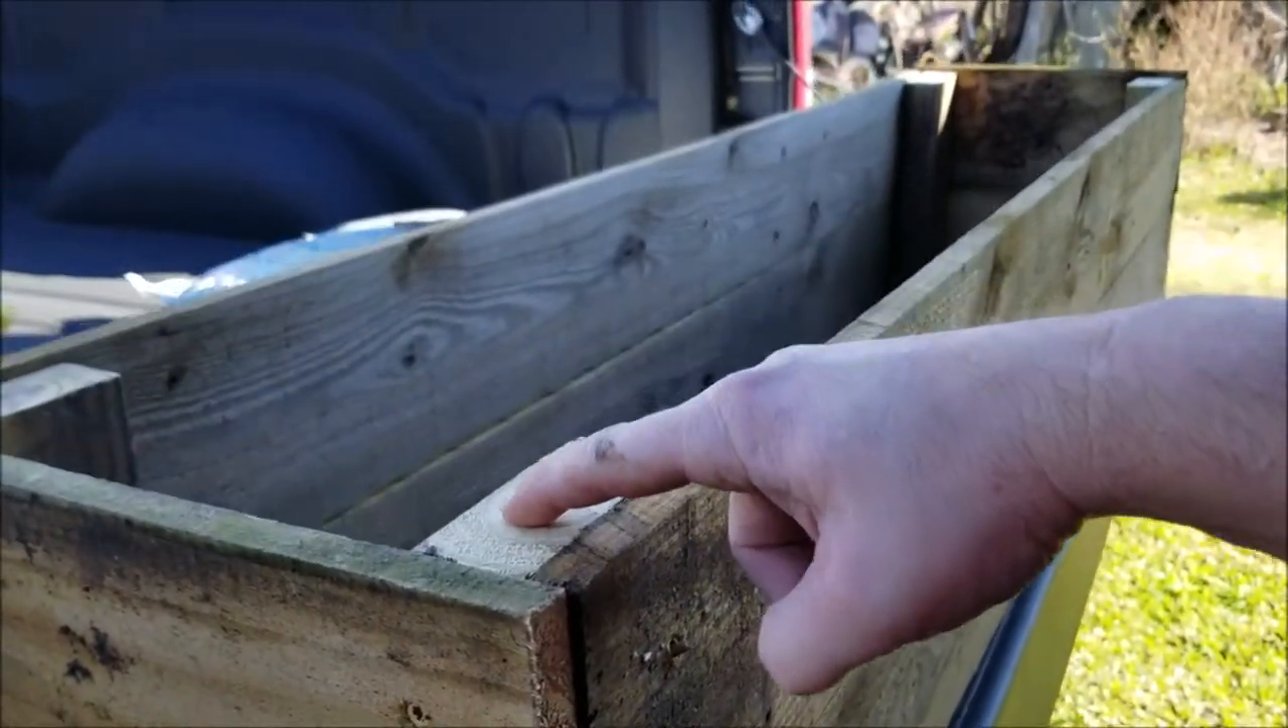This is what the box looks like with the side pieces on and you'll see here I just put two screws on each side top and bottom into the 2x4 piece.